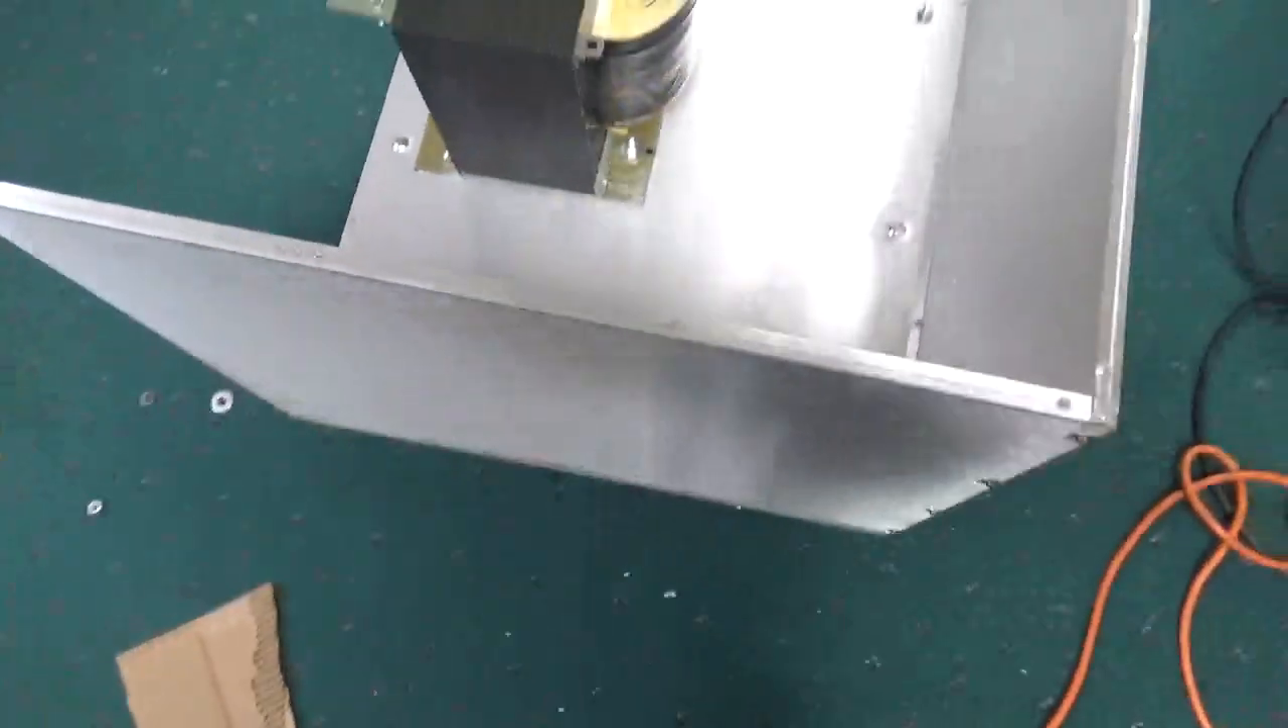So, I've got the transformer in the cabinet.